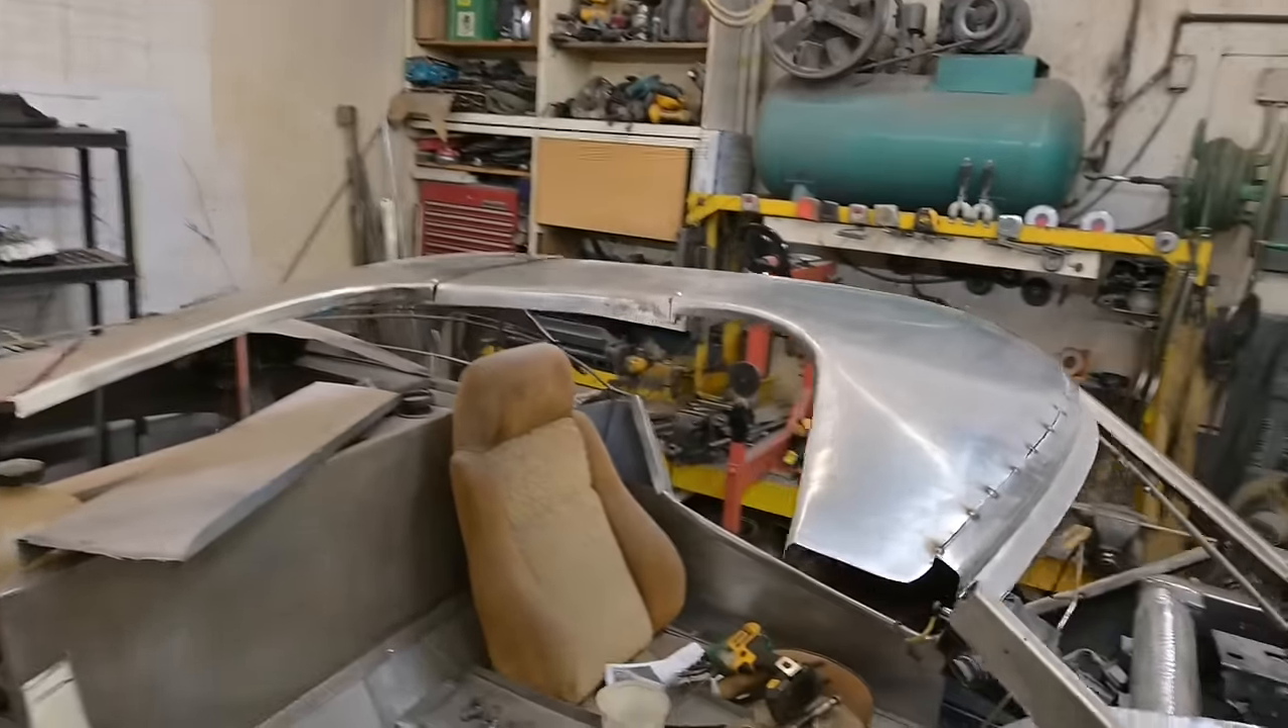I need to finish the outside roof skin get that all joined together.